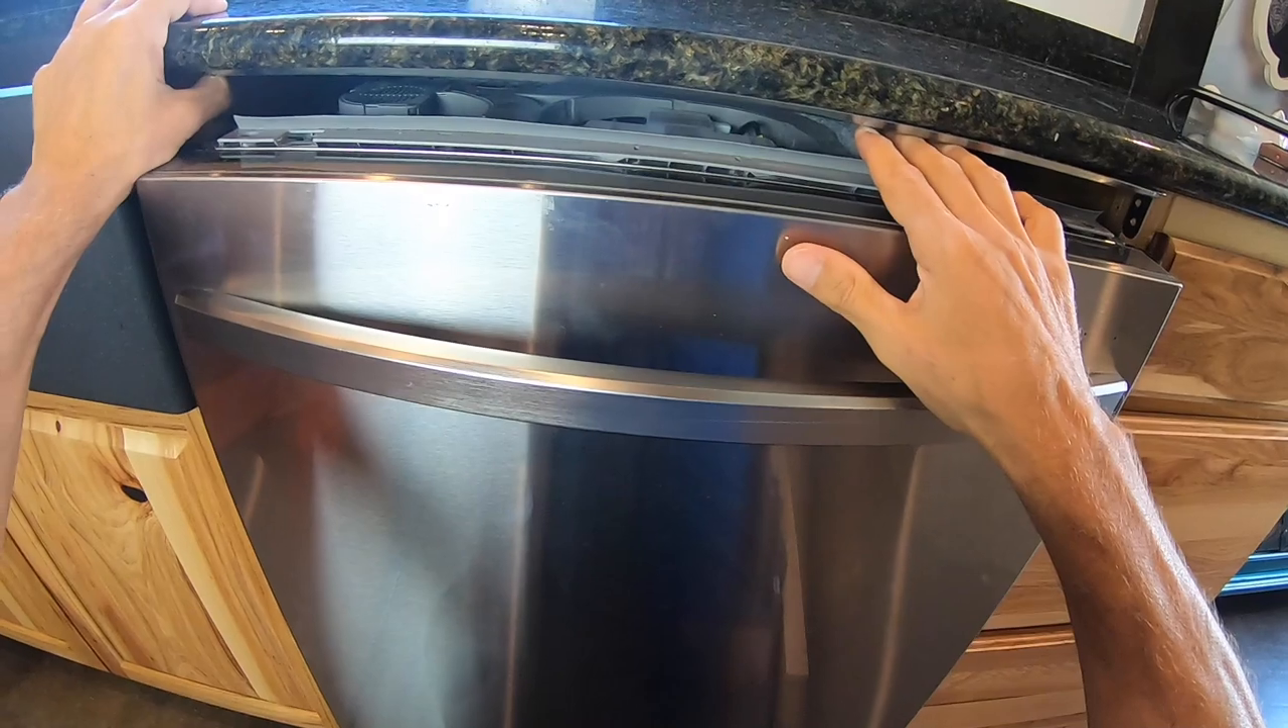So now that I've pushed my dishwasher in before I hook everything up I've noticed that I've got this big gap right here between my granite and my dishwasher.